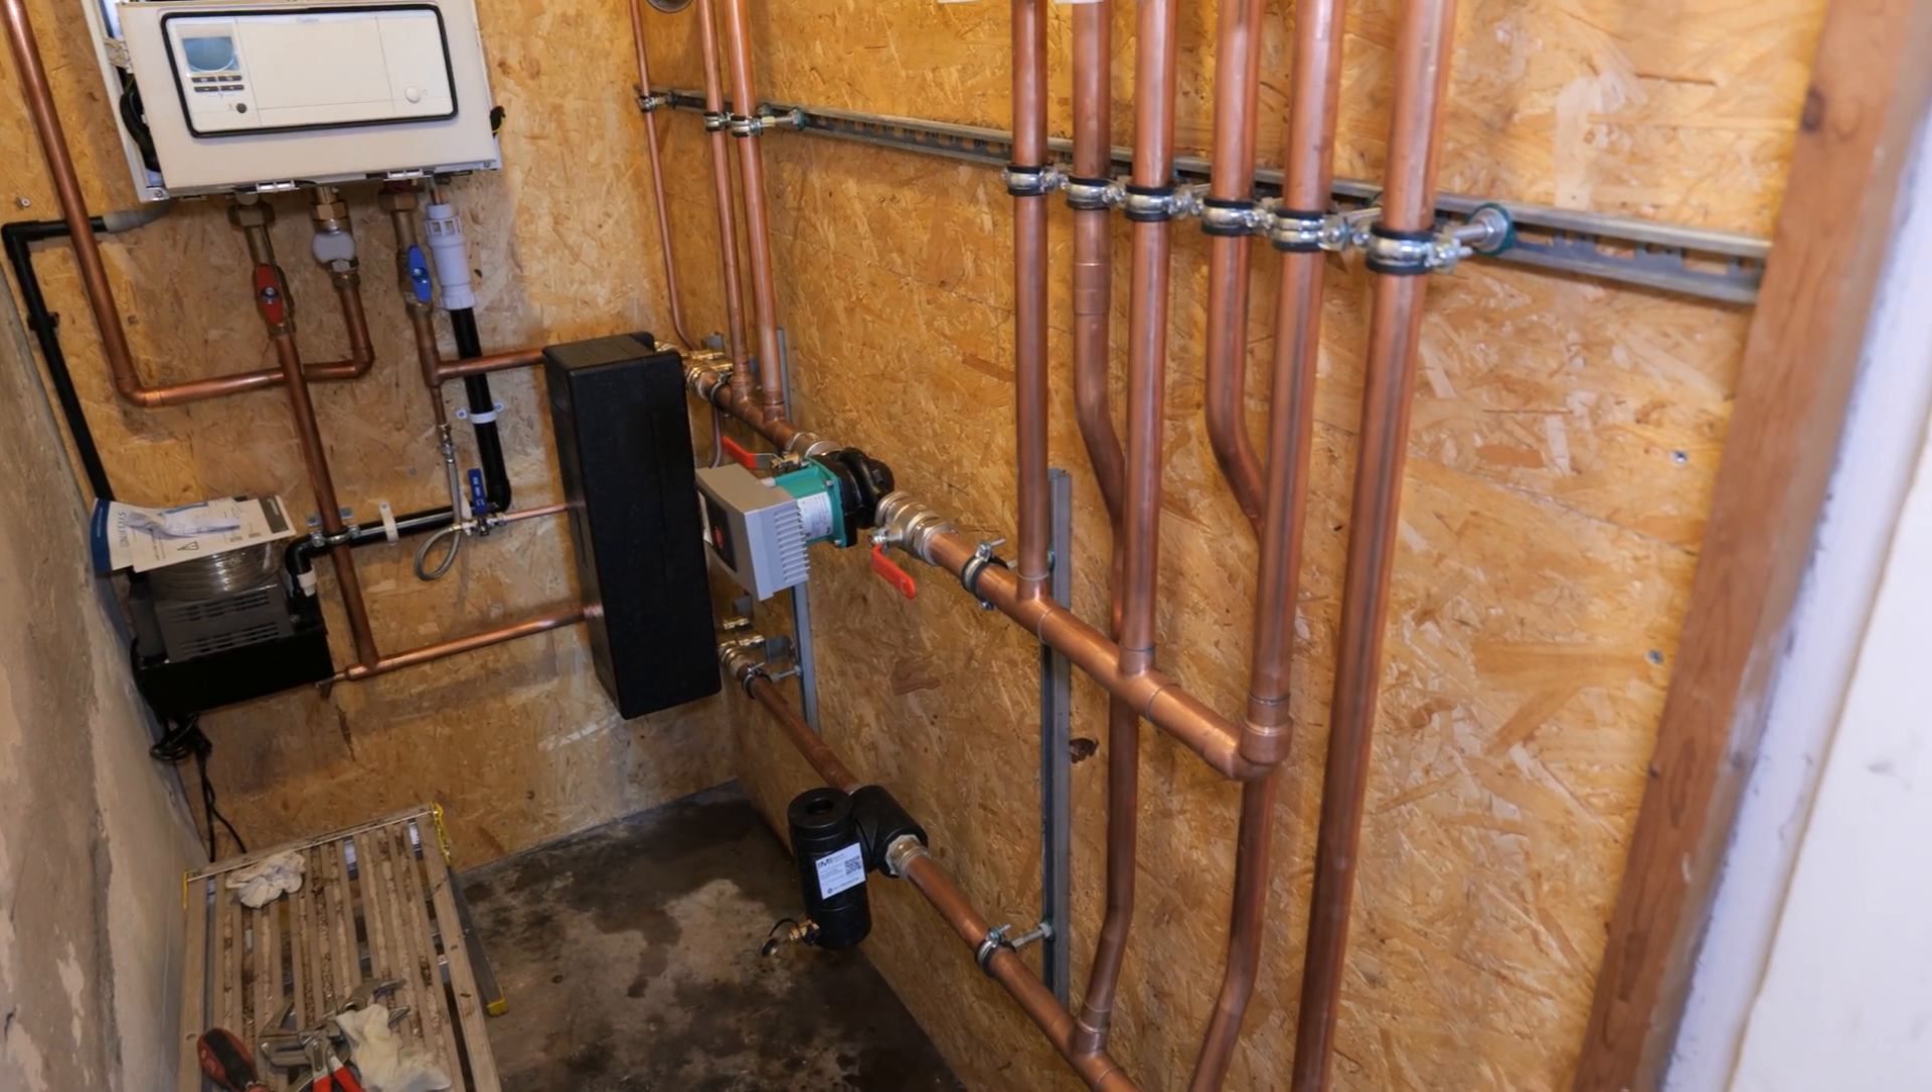All the copper pipe work is now in place and we are just filling up the open venting side of the system.